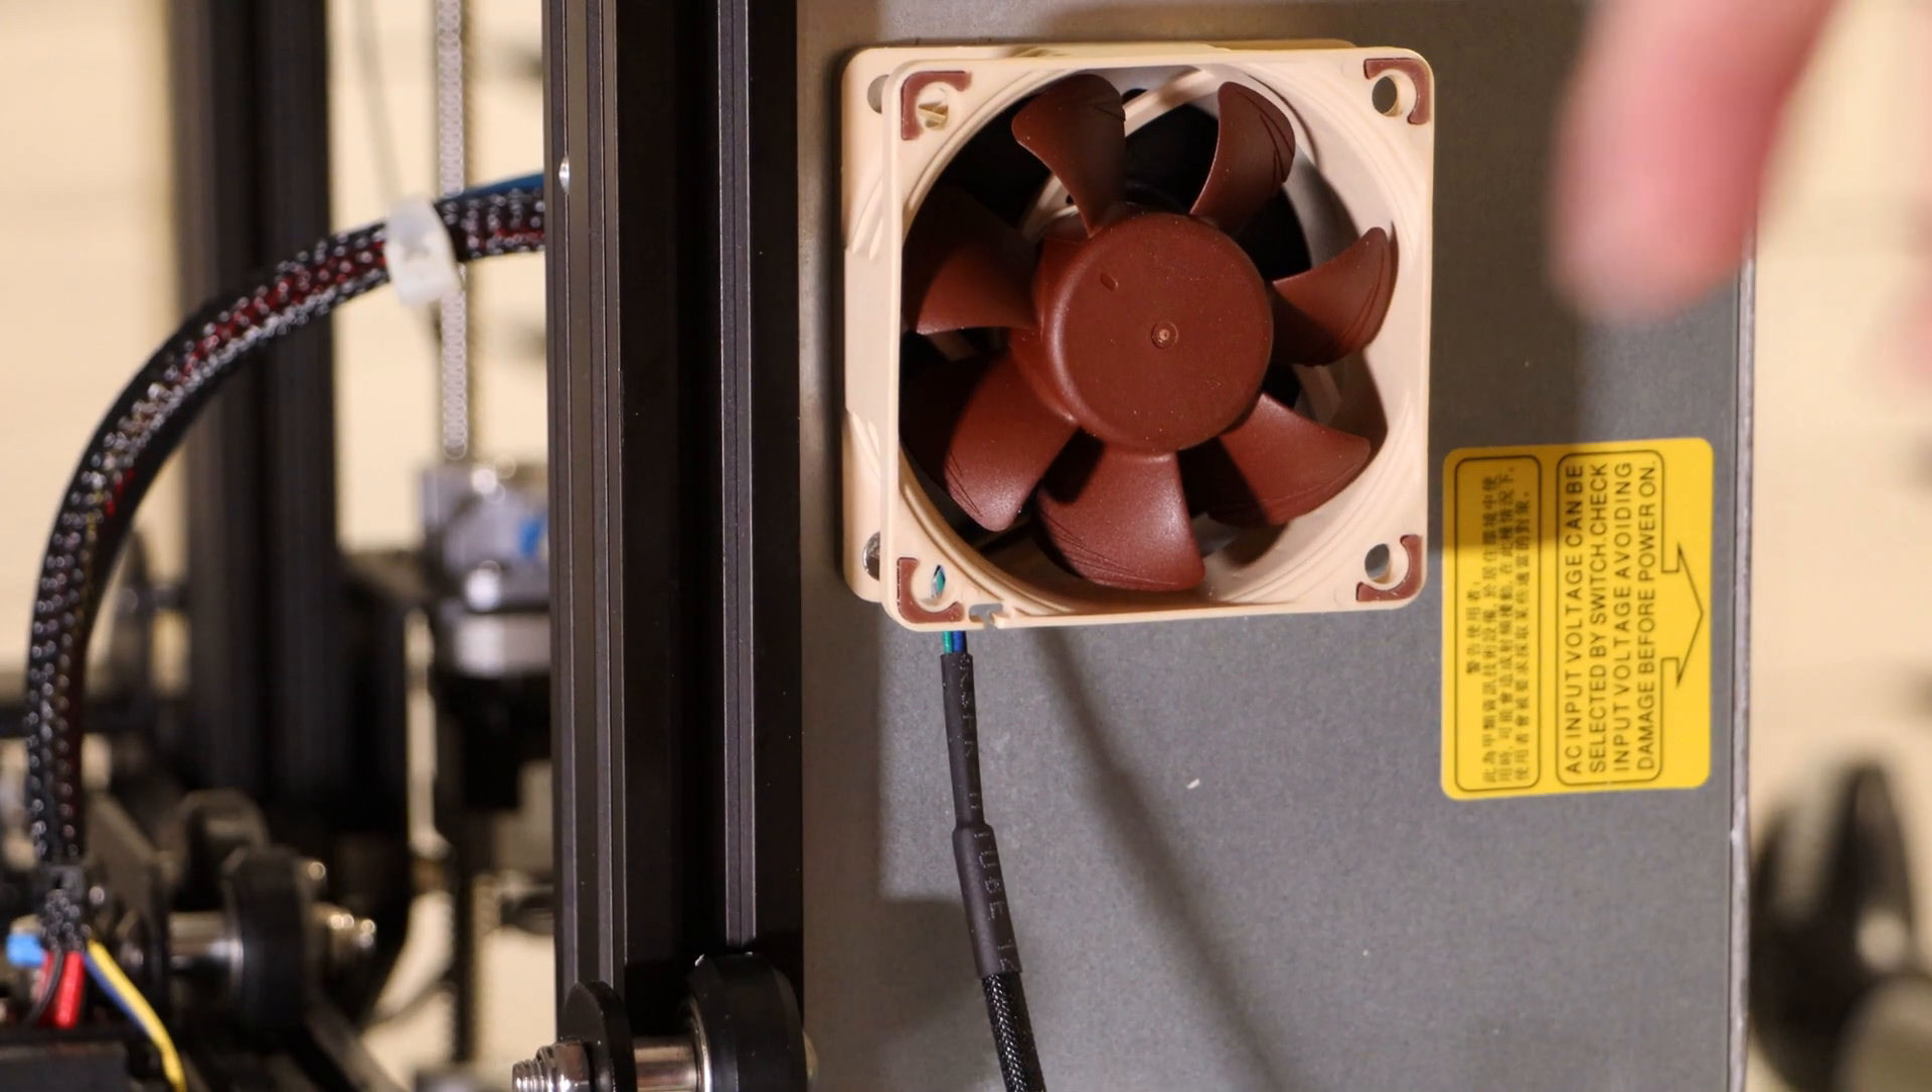Alright, so that fan is now thoroughly attached.